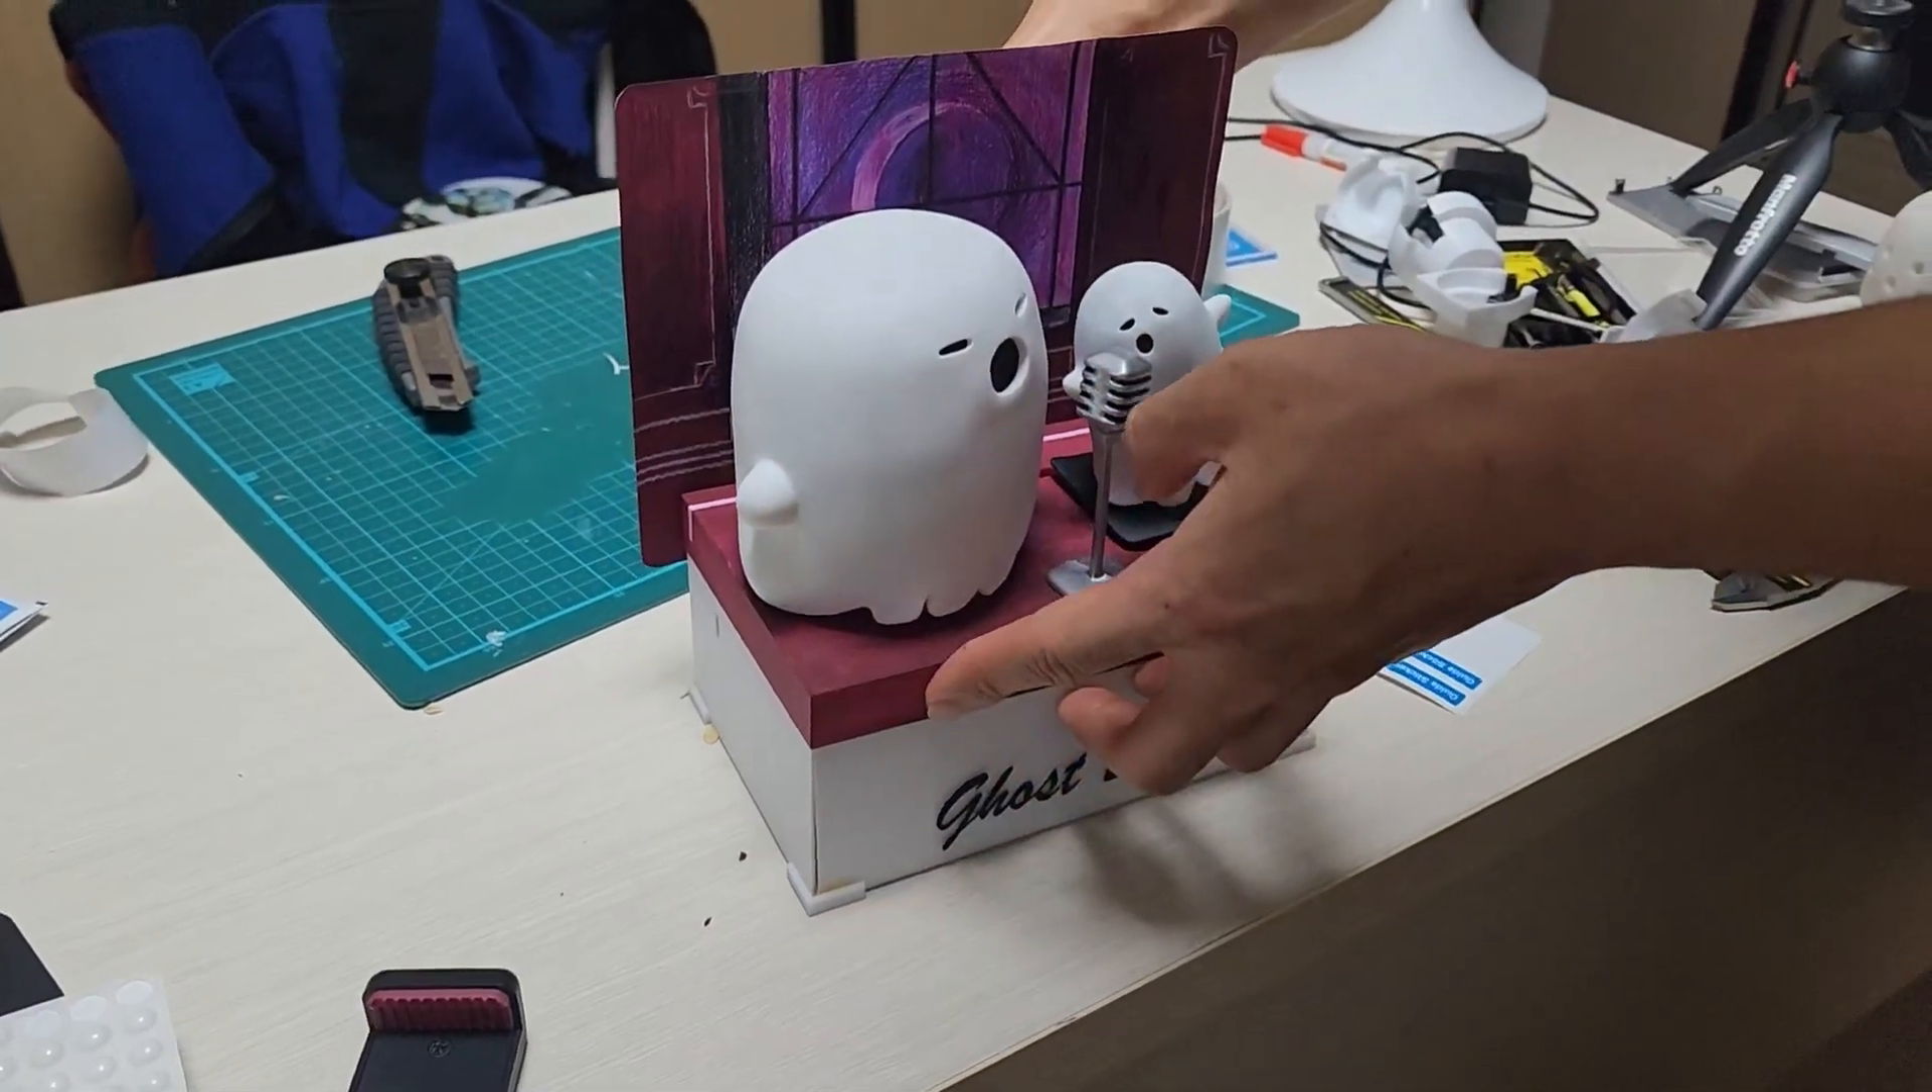So if we draw the background with color pencil and stick it onto the back, the Ghost Duet Bluetooth speaker is finally finished.